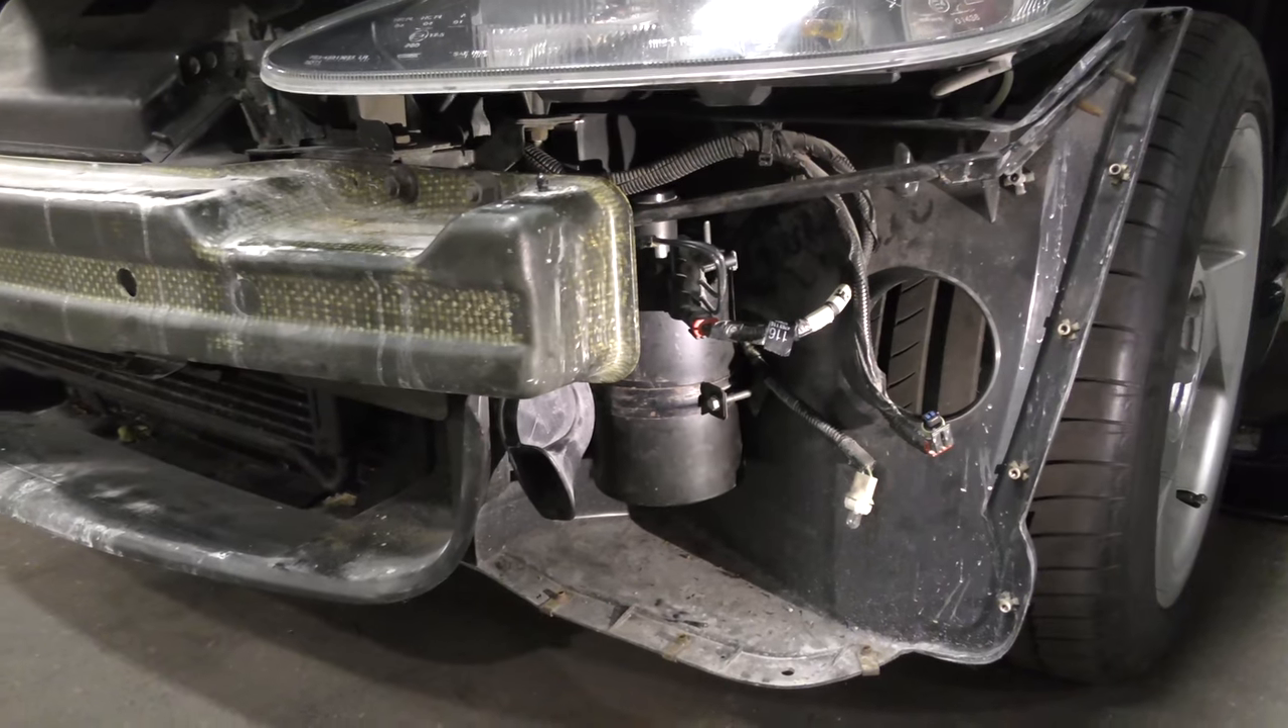And as you can see, we had to pull the whole bumper off.